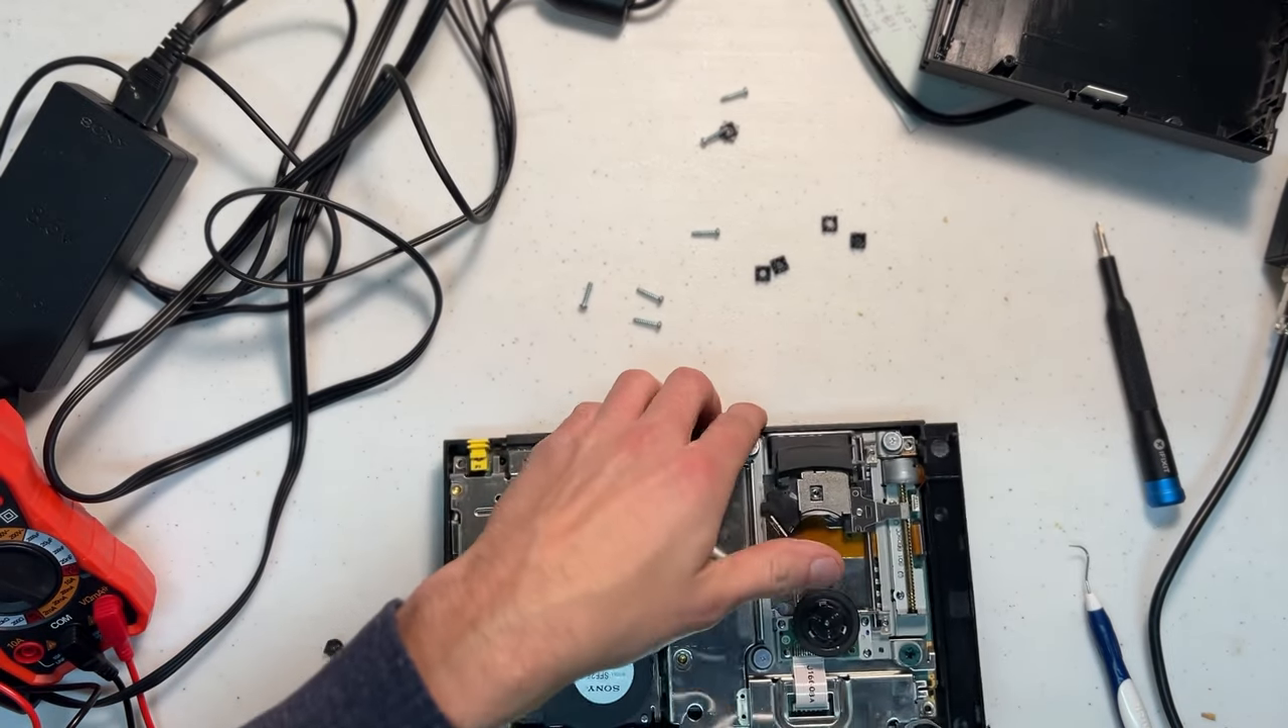And with the top shell removed, we can see the very clean-looking inside of our PlayStation 2 Slim.